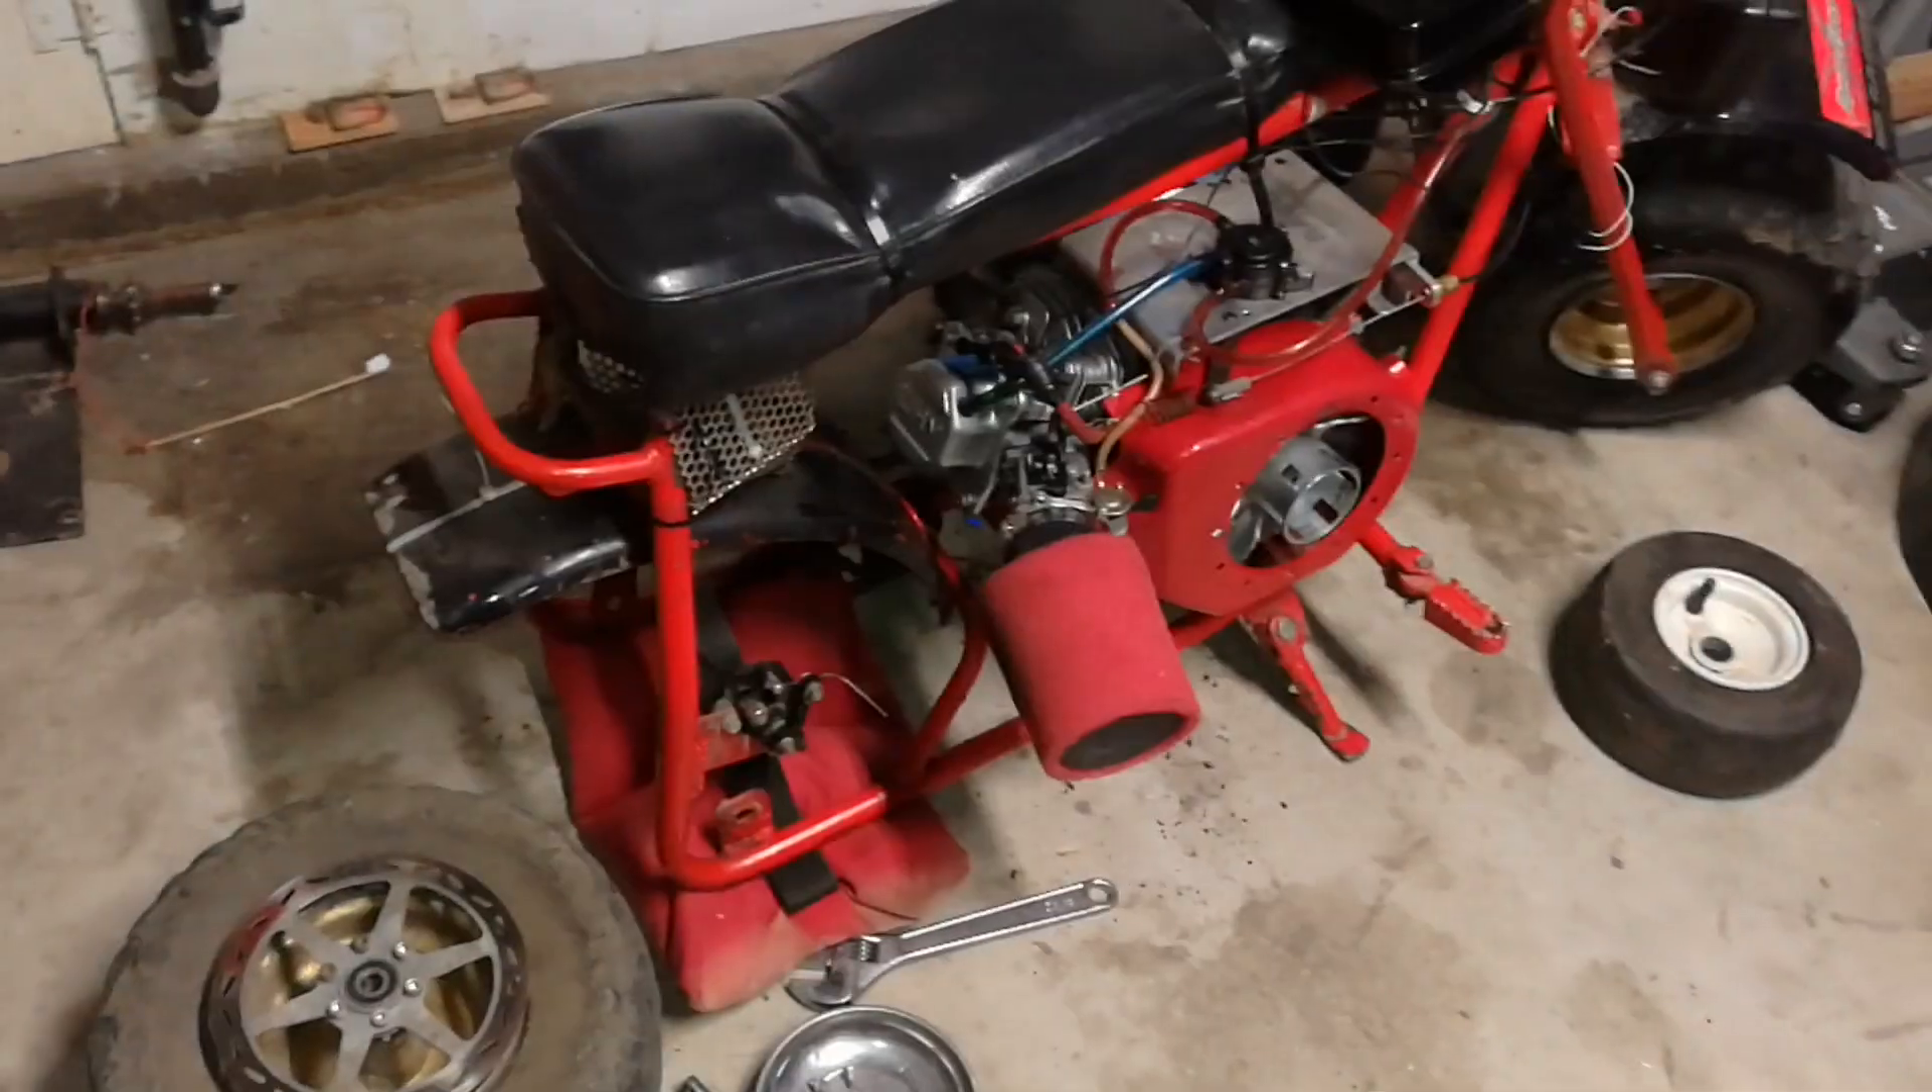Alrighty, so I just got the wheel off.